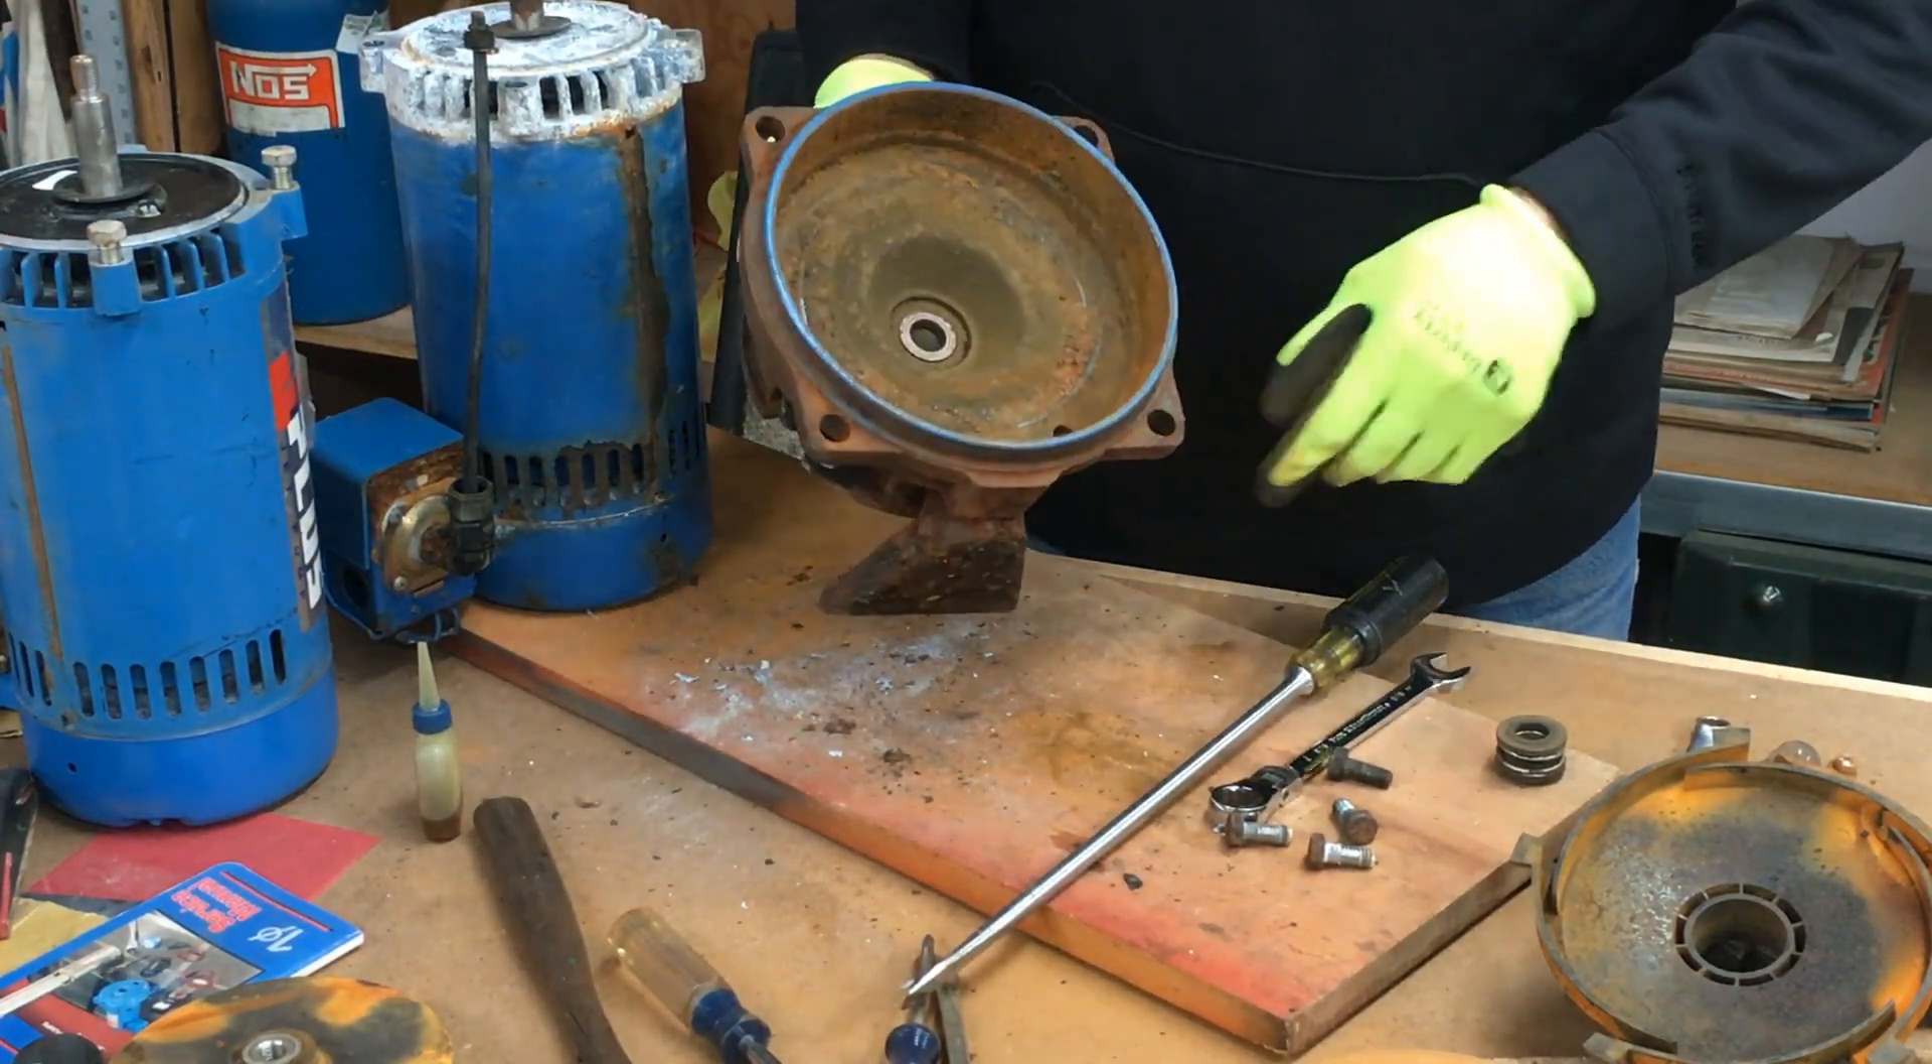The second part of the shaft seal is still in the motor adapter.